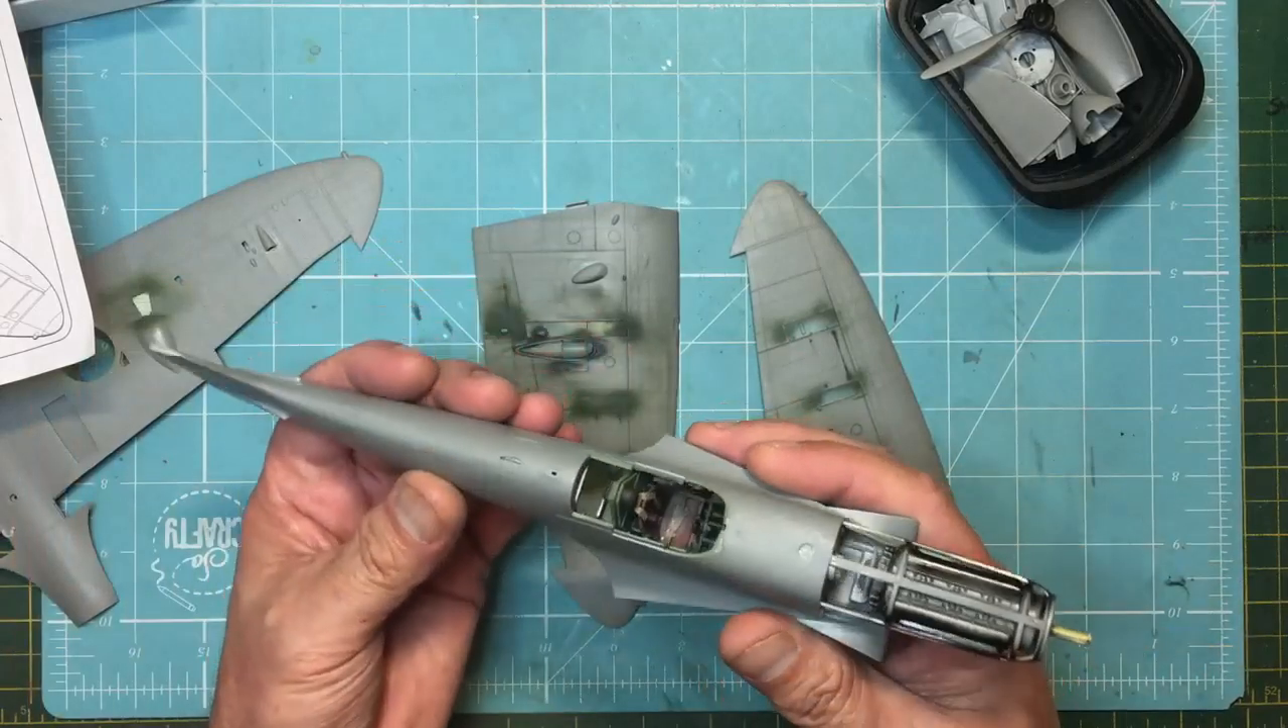You can see now the fuselage is assembled.